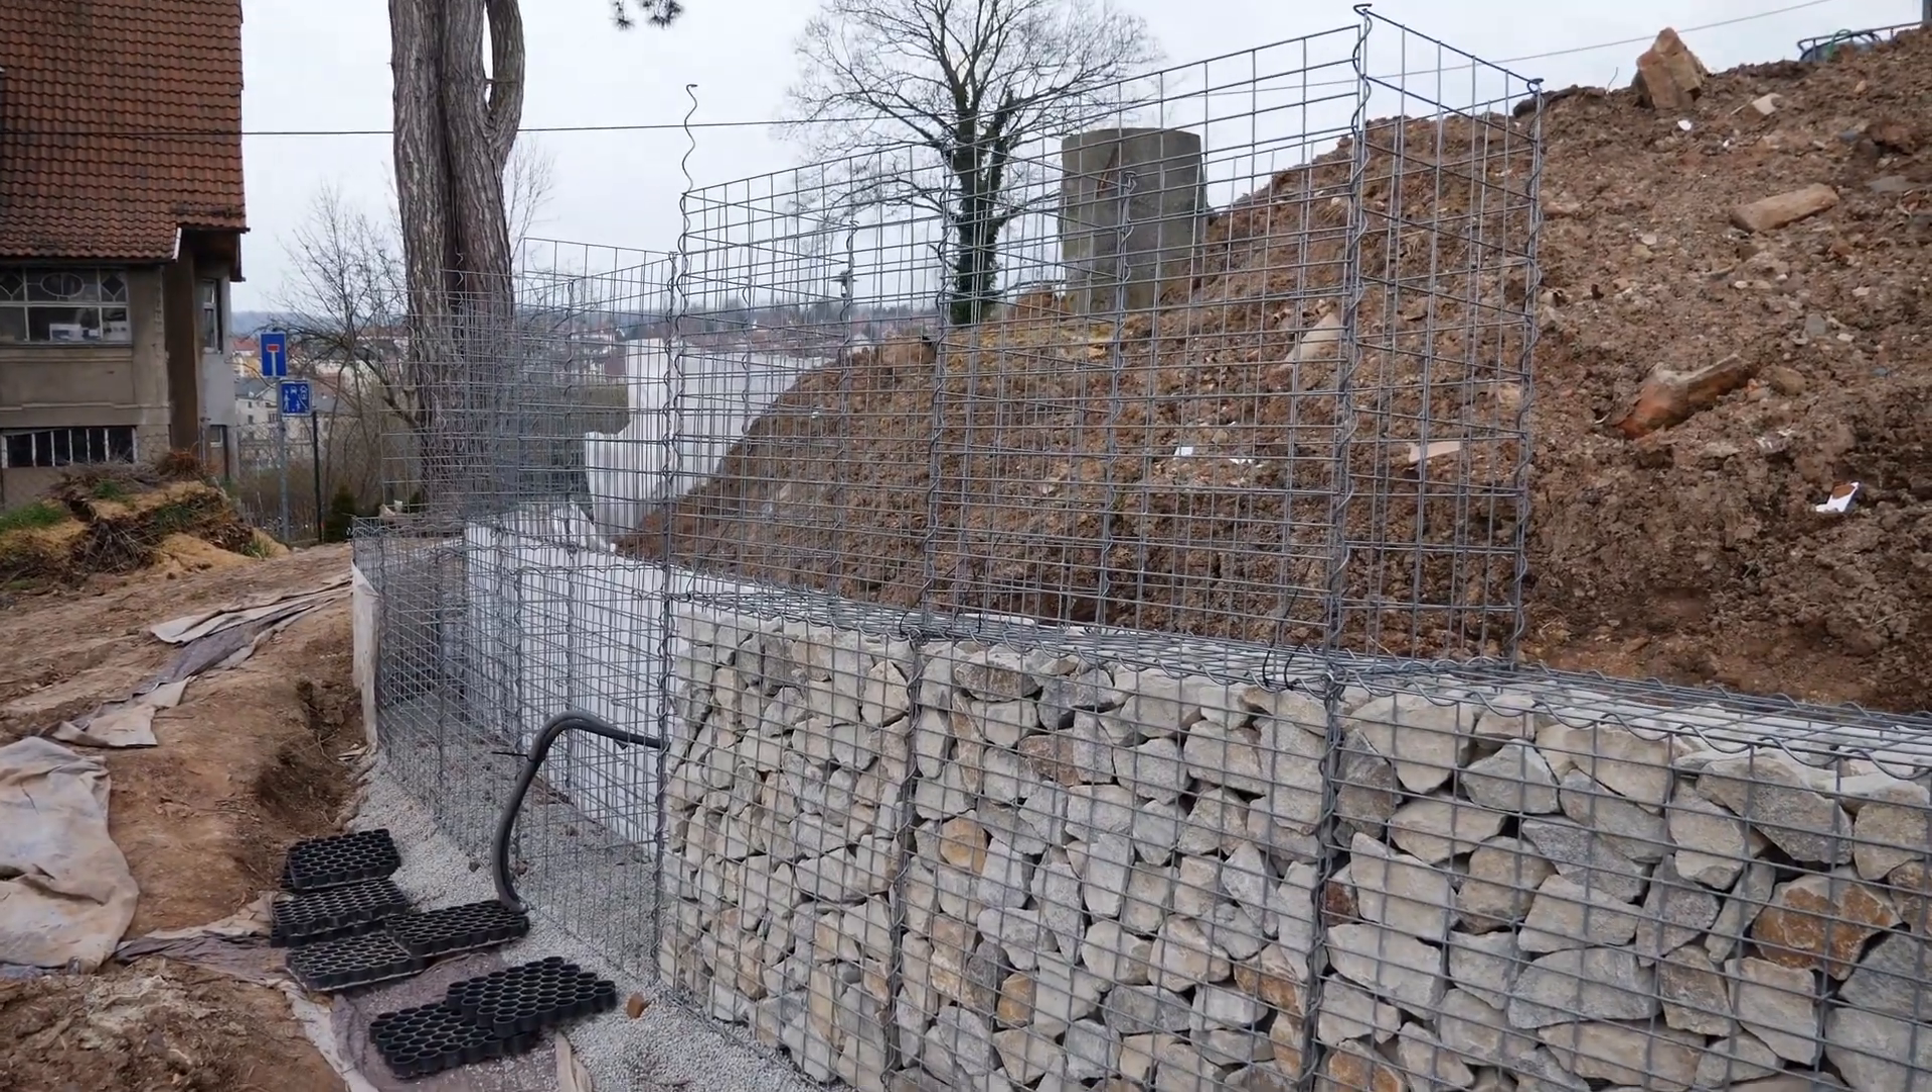As you can see, I have almost completely assembled the baskets of the second row, although the bottom row is not yet completely filled.